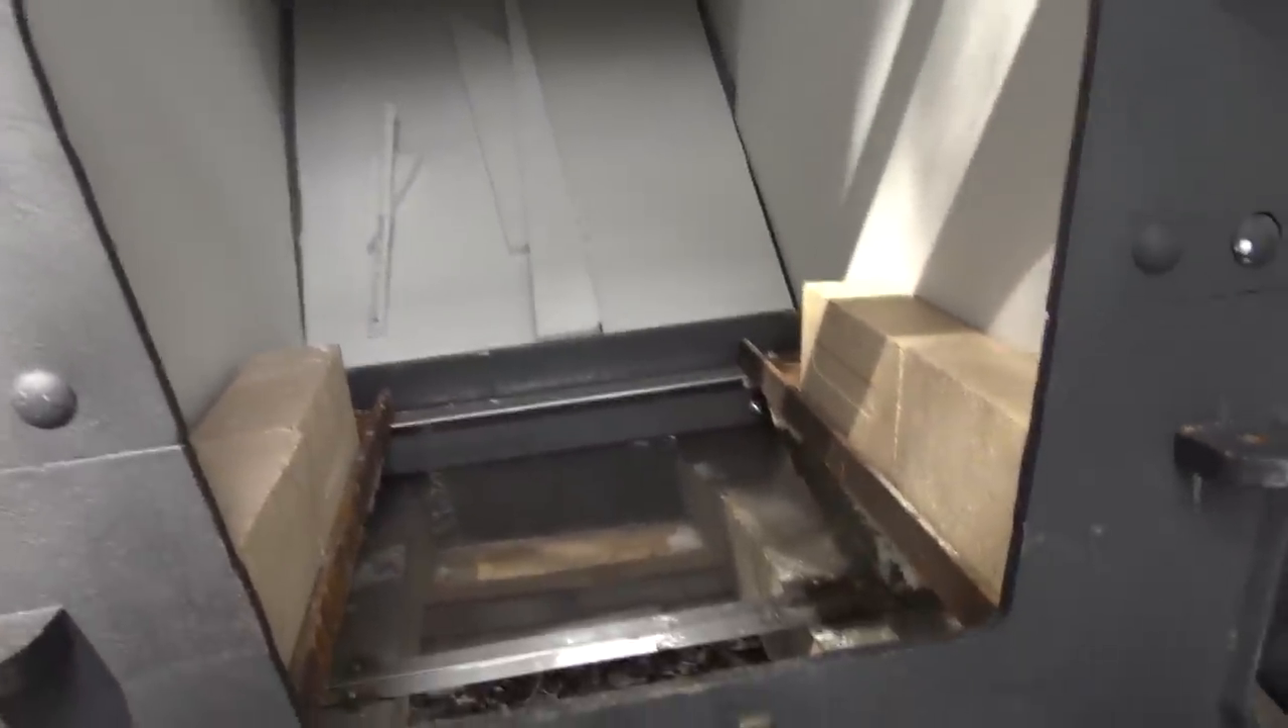So we're looking in the front door here now and you can see I started to dry lay some of these bricks and I'm going to dry lay them to make sure they all fit.